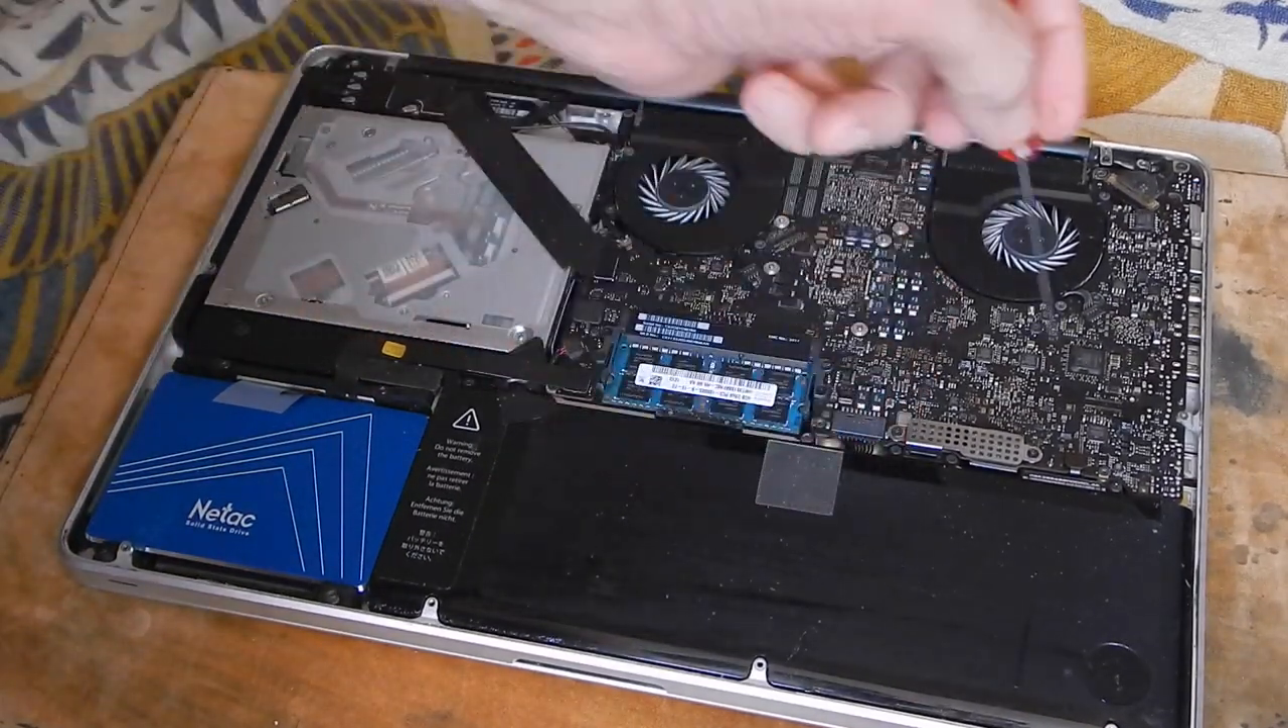This is what it's looking like without the back cover again. Old battery is still in.